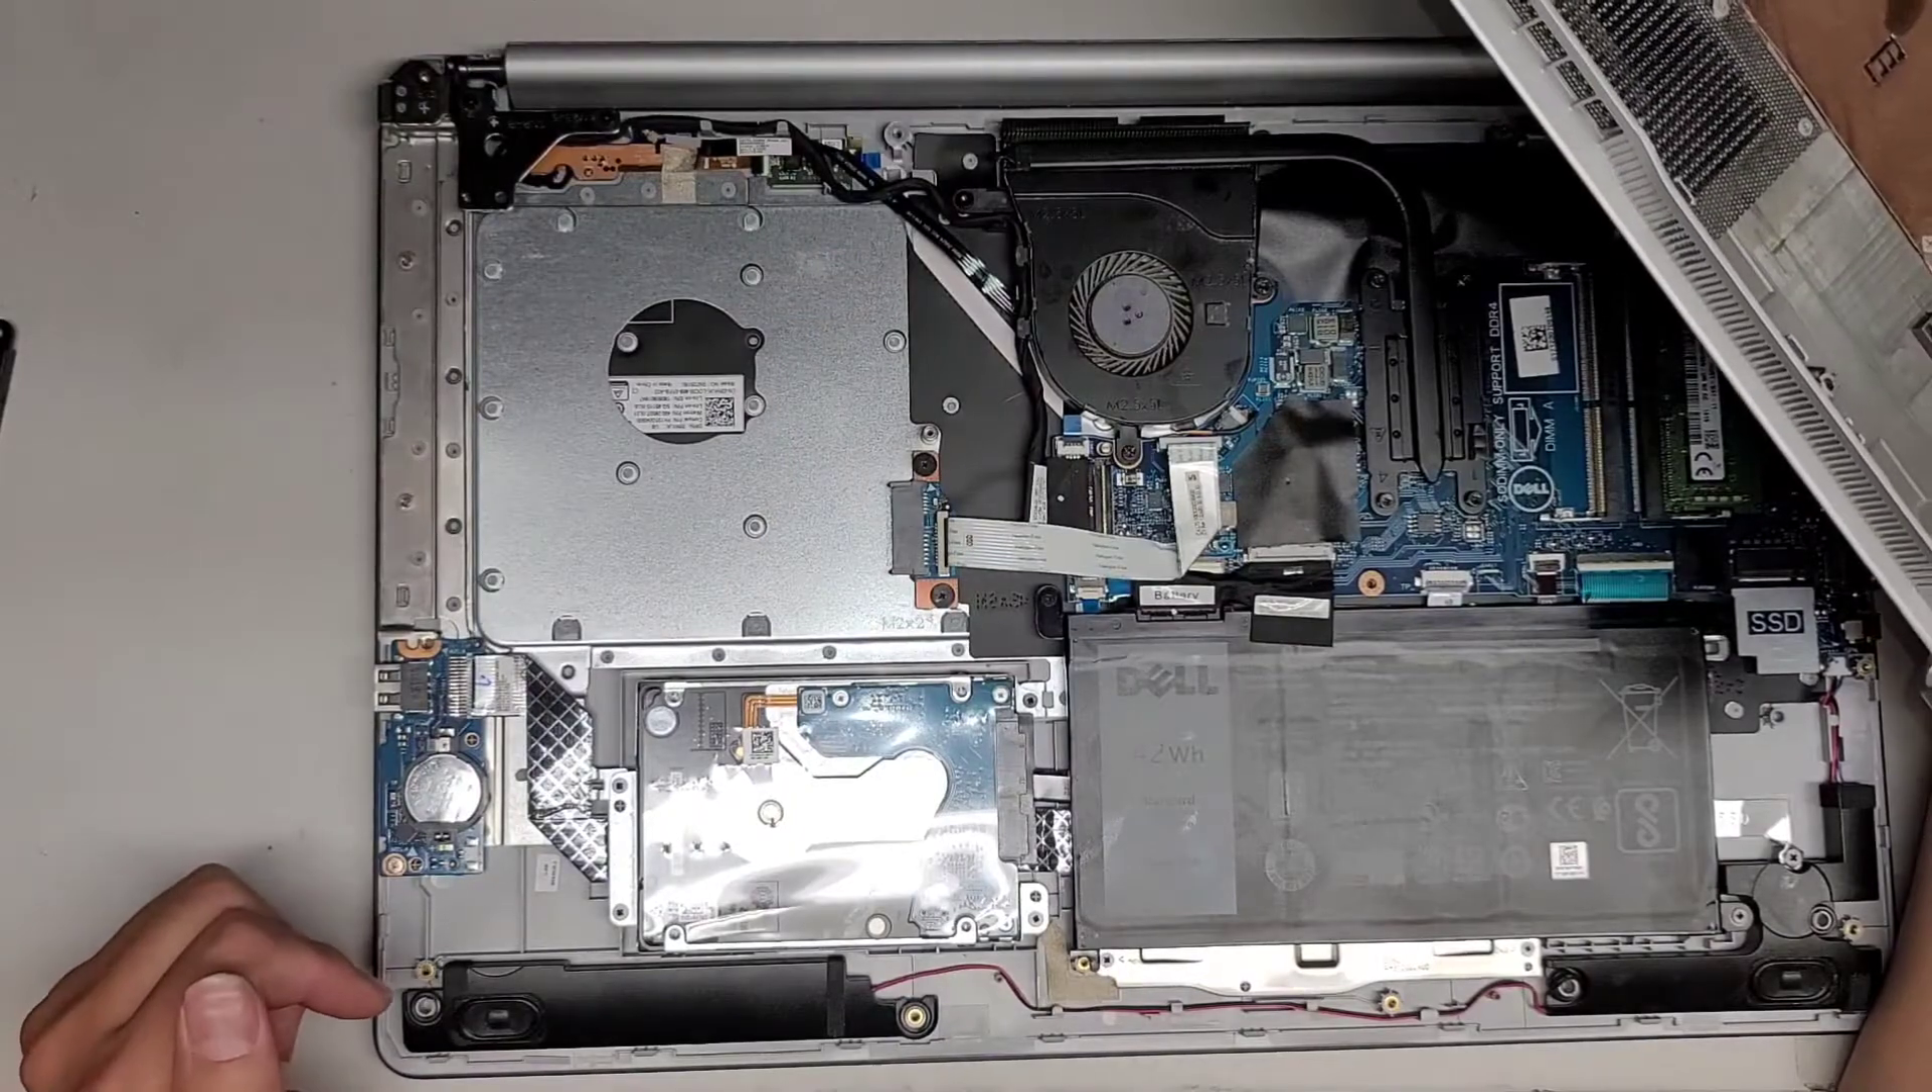We got the bottom cover off.